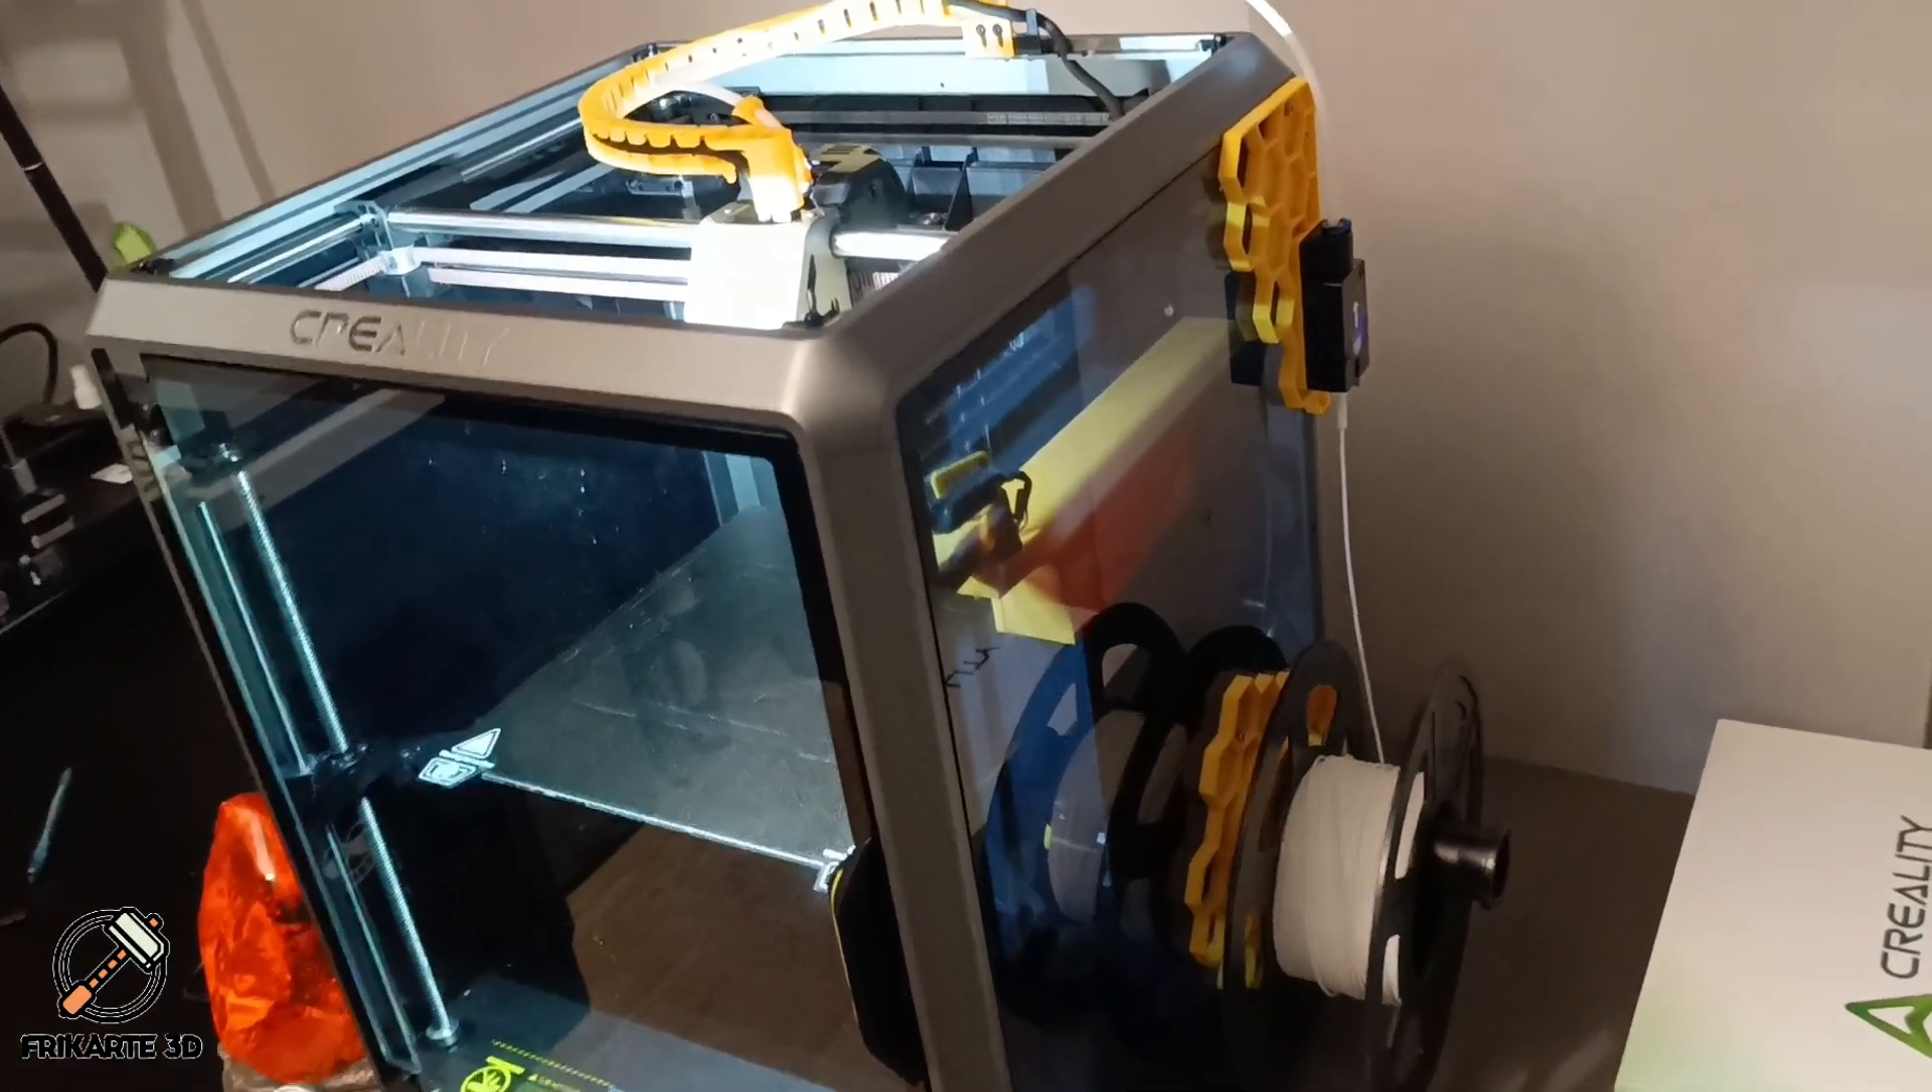And there you have it, your spool is now conveniently mounted on the side, saving your space and making your K1 looks even better.